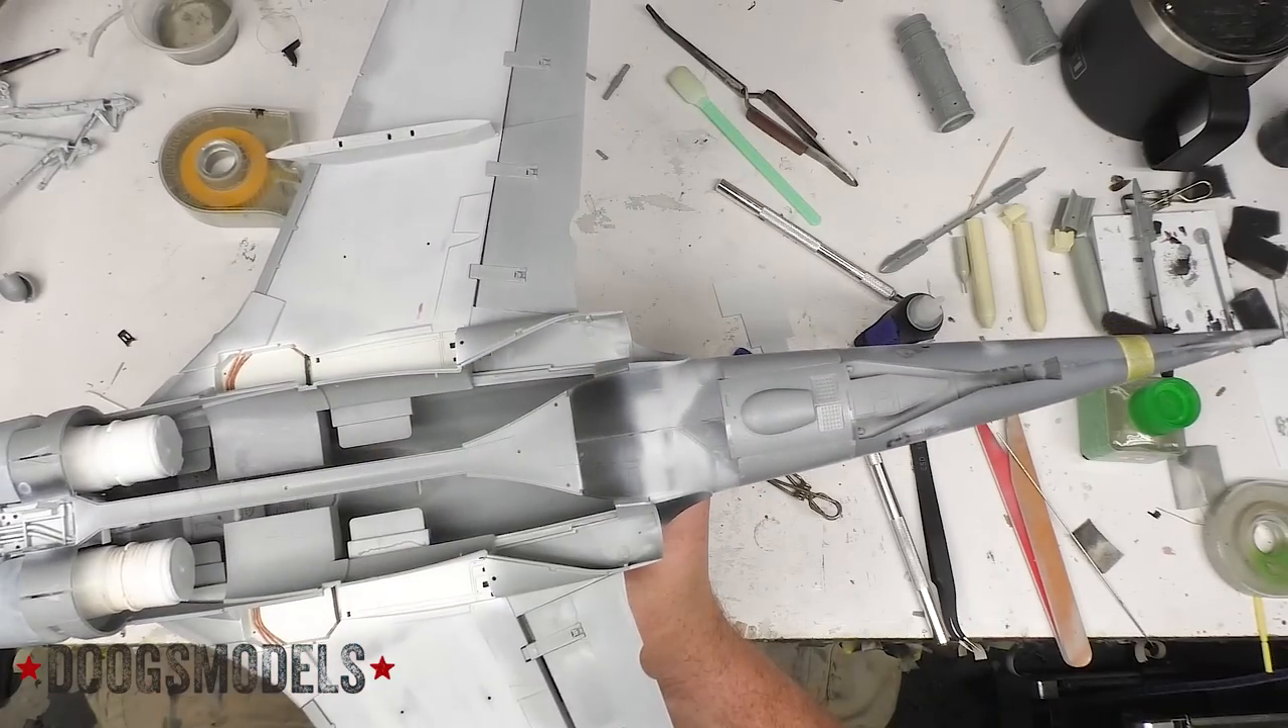The wings are on.